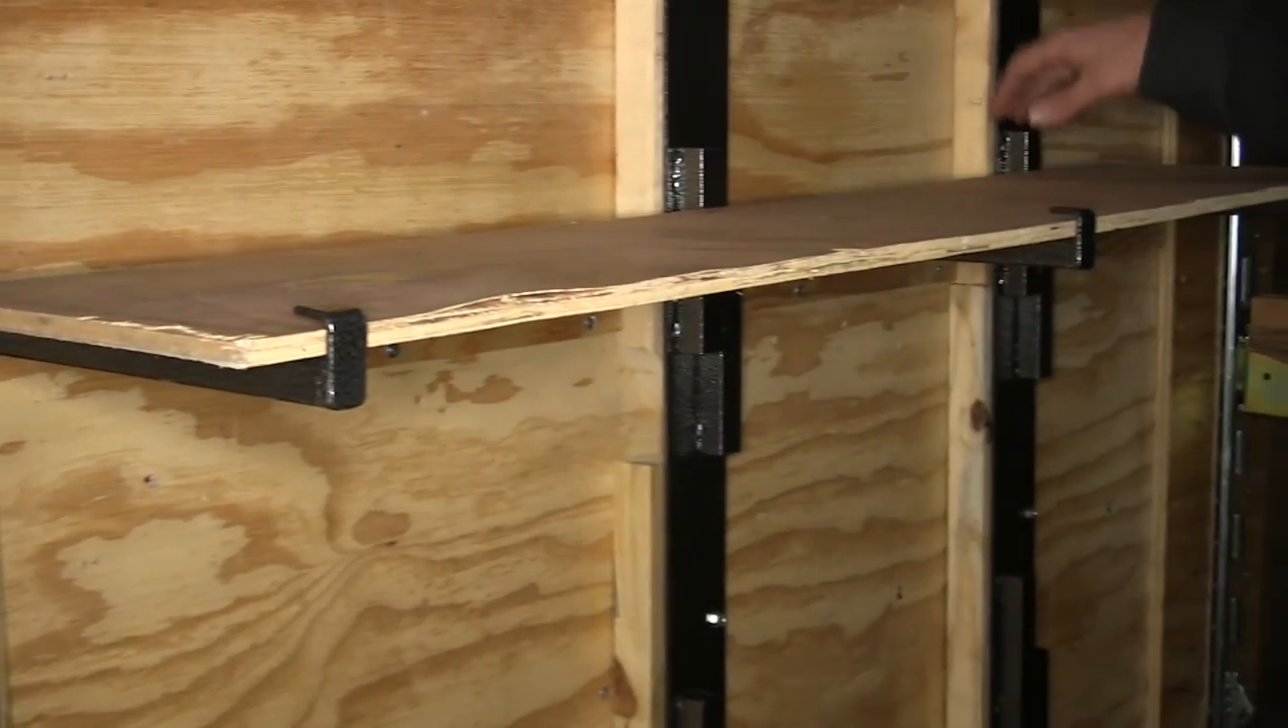You can see there now, our shelf is attached.